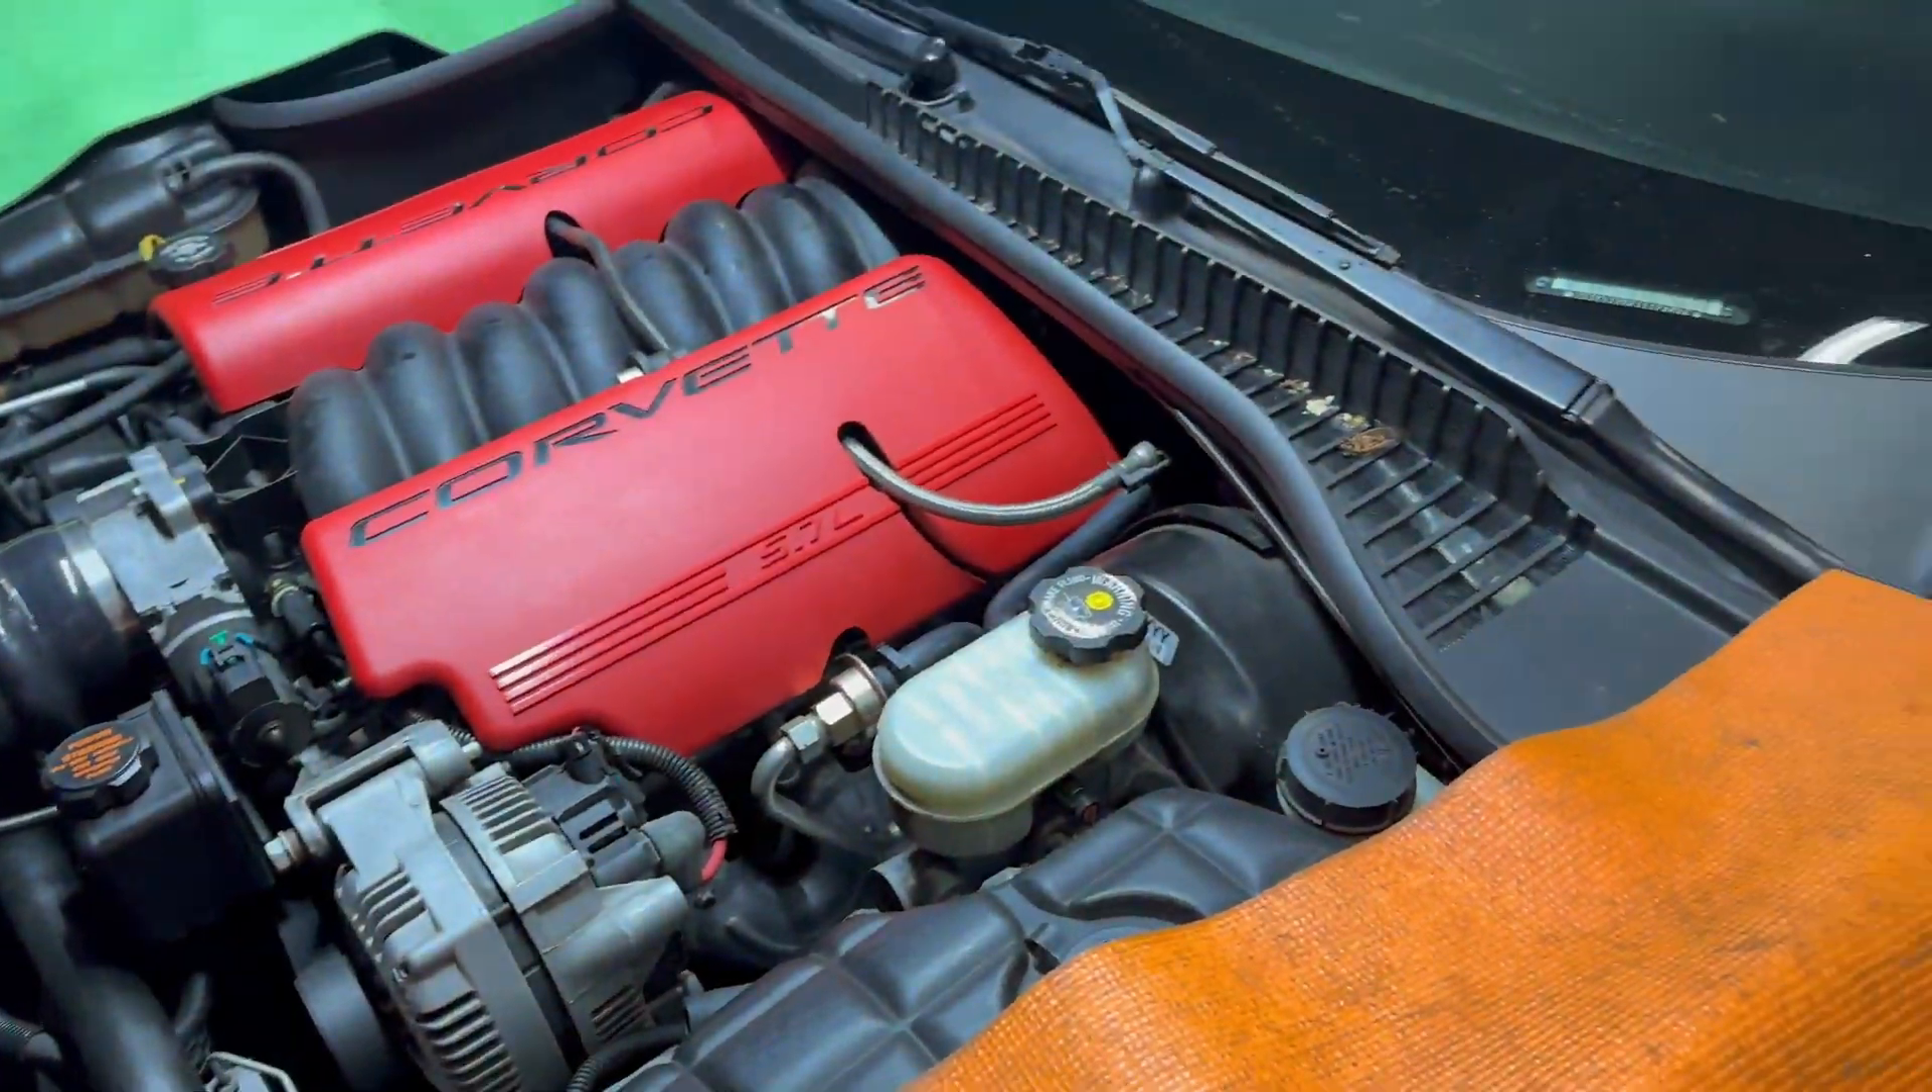So you have to excuse the rain noise but you see we got our intake back on.